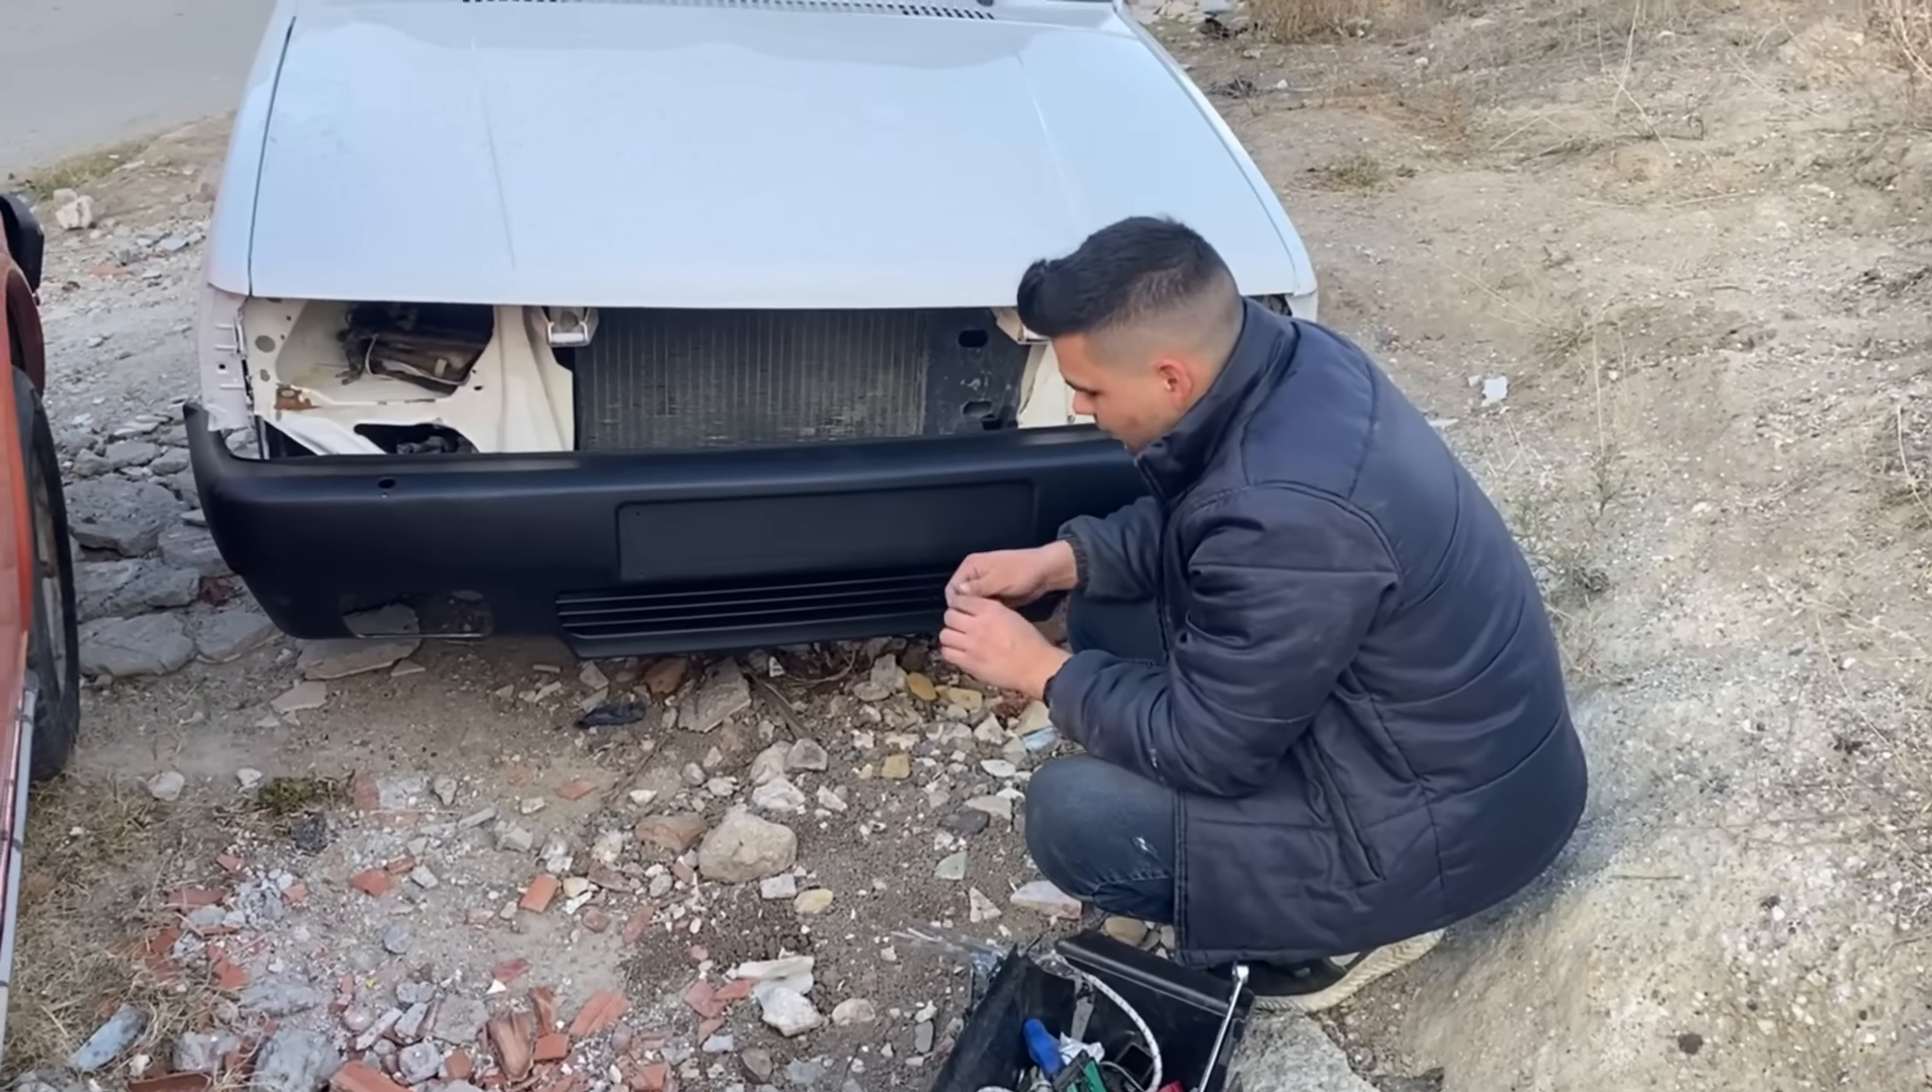Şimdi tamponumuzu taktık. Yani oturttuk sadece.